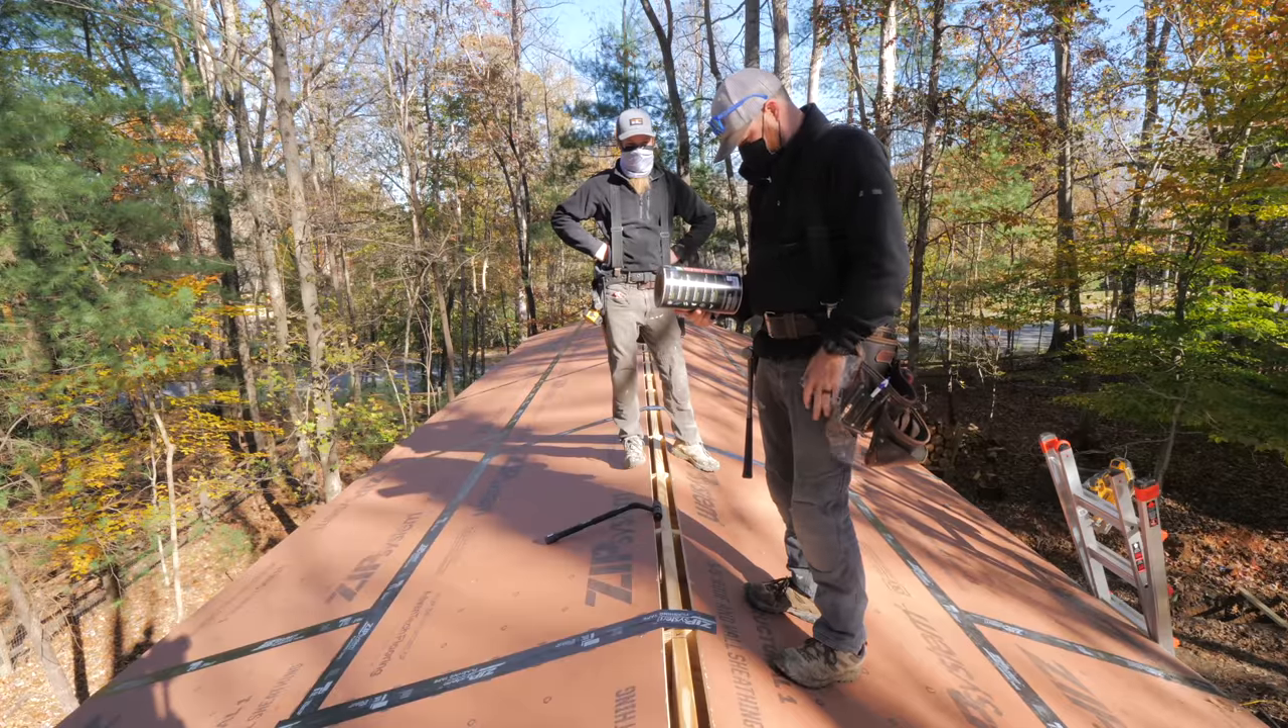With the roof sheathing on the only thing left to do to get the roof water tight was to seal up the open area where the ridge vent will be installed.